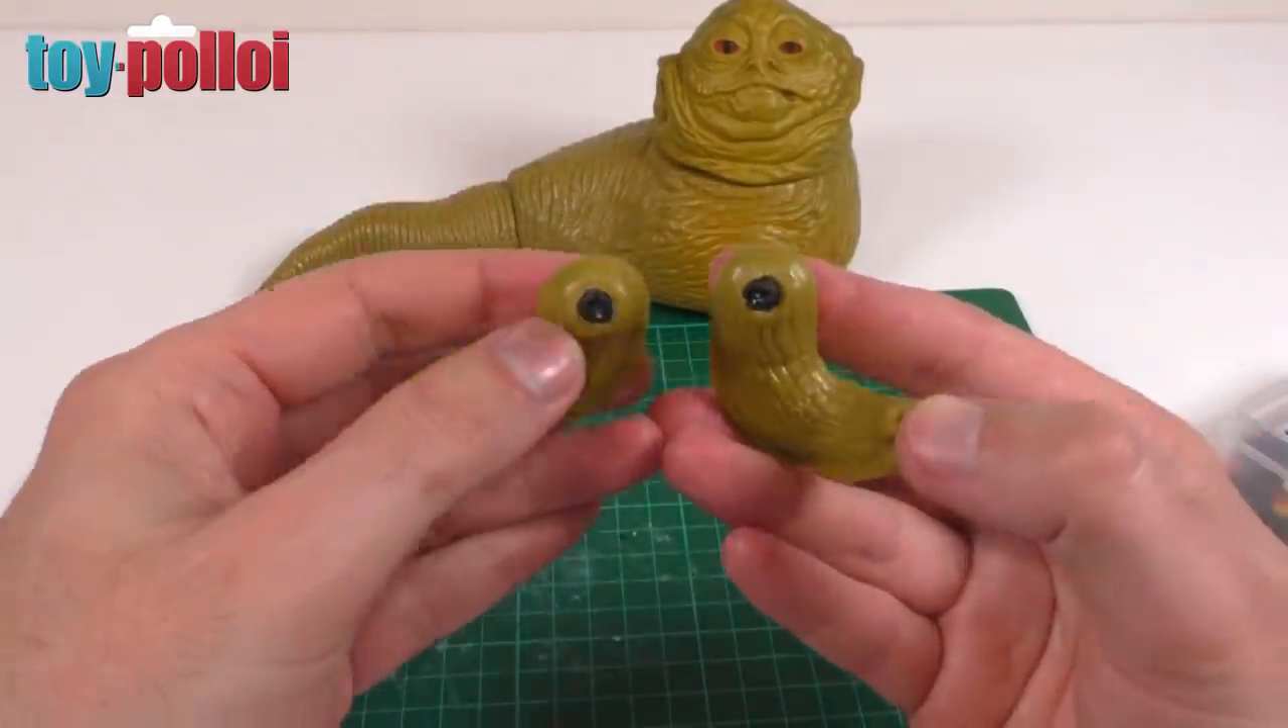So there you go we have two arms both with these Lego Technic axle pin sort of things in them.